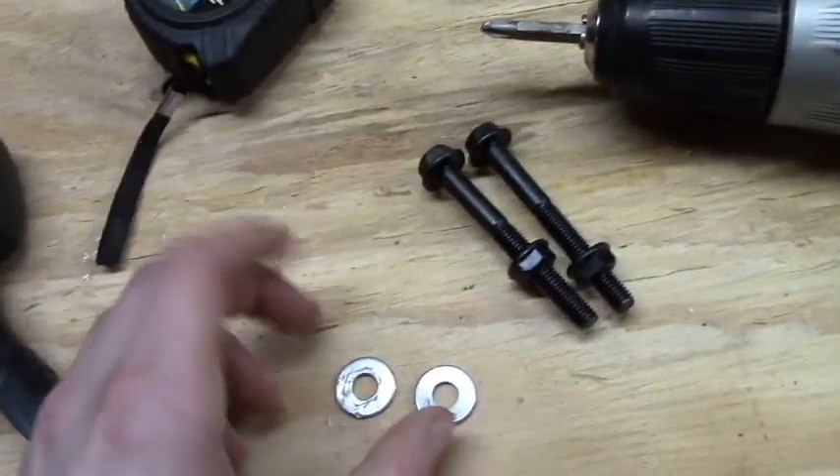And I've got two nuts on, well, a nut on each bolt.